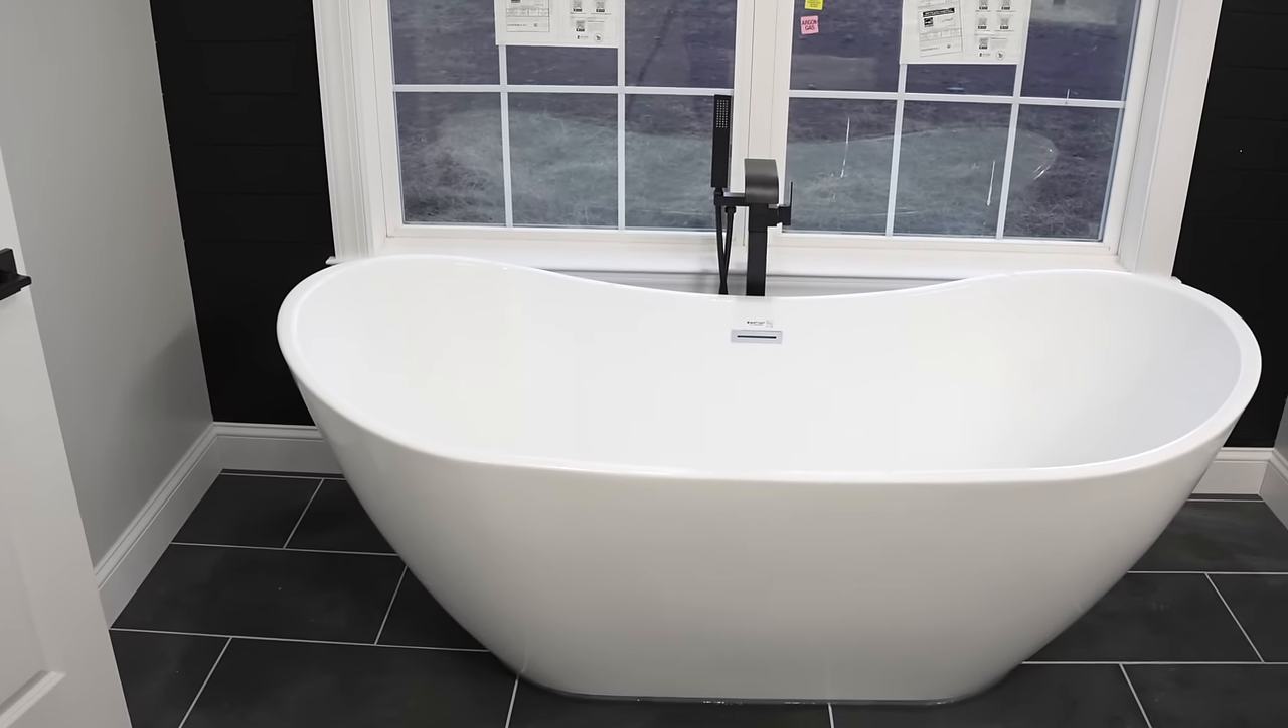I have my tub installed along with the faucet and it turned out really nice.